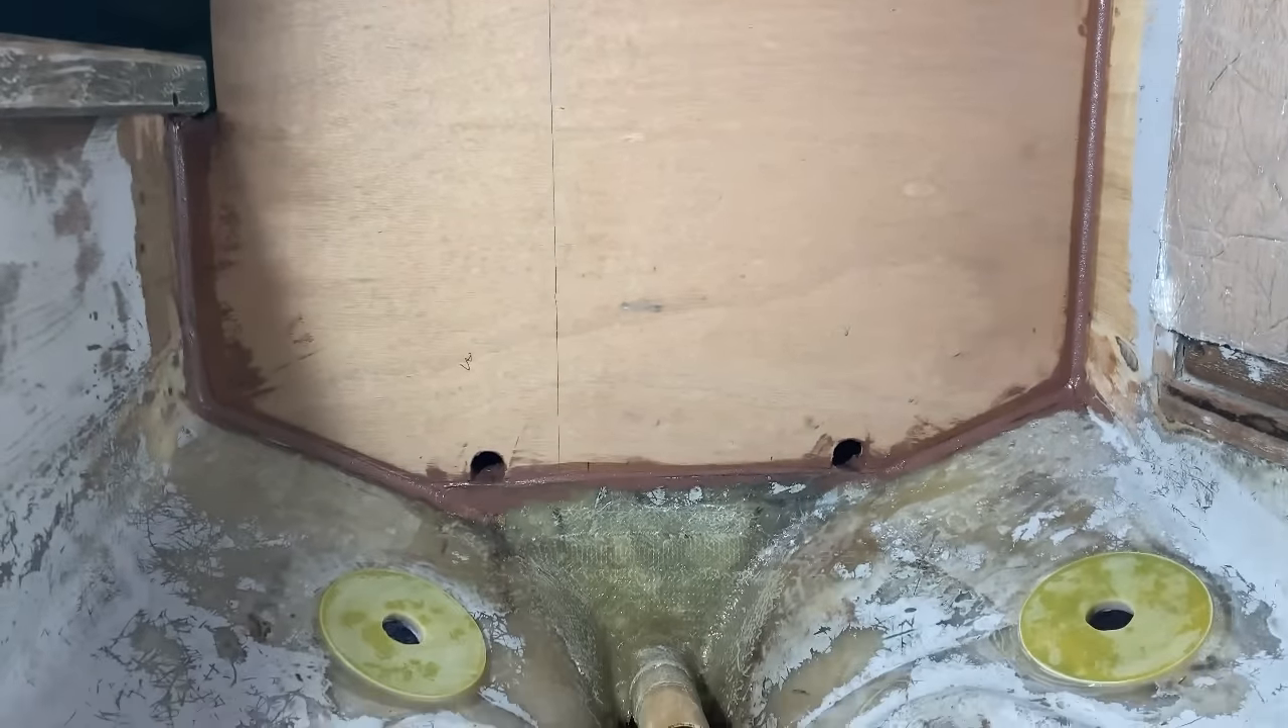There is the bulkhead back in place i have pre-cut the limber holes this time.